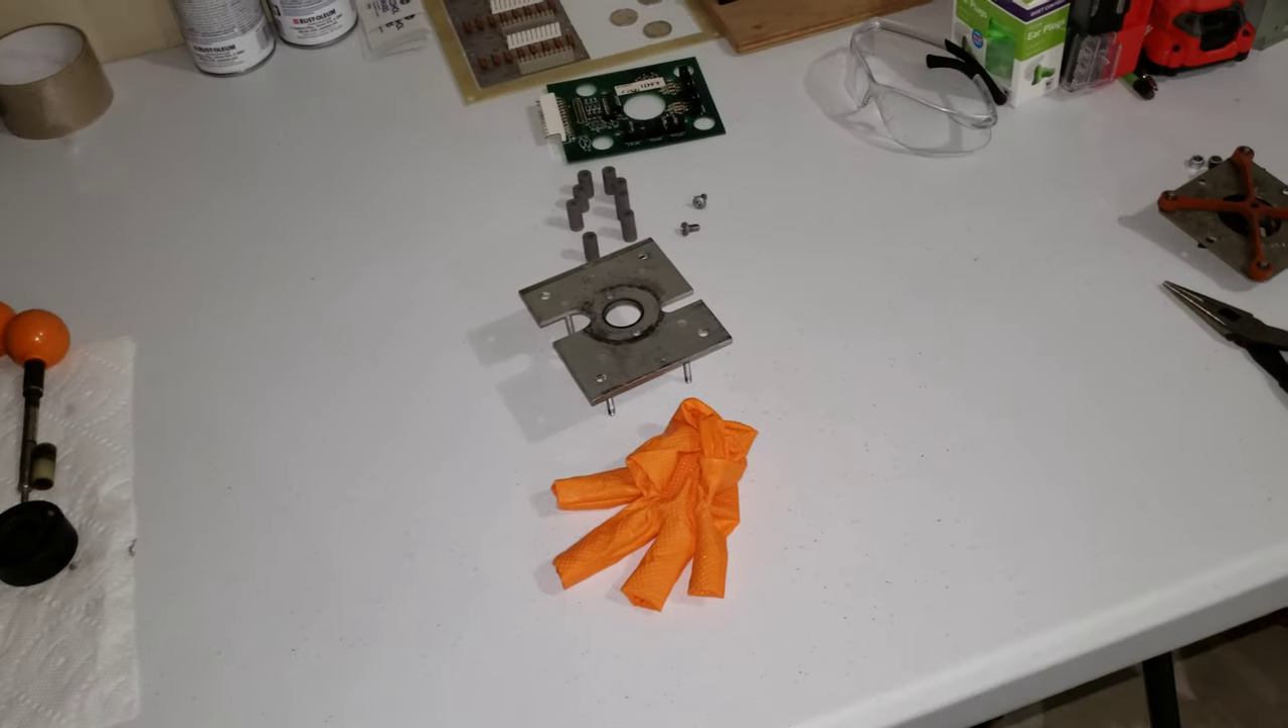All right guys i got the joysticks taken apart.